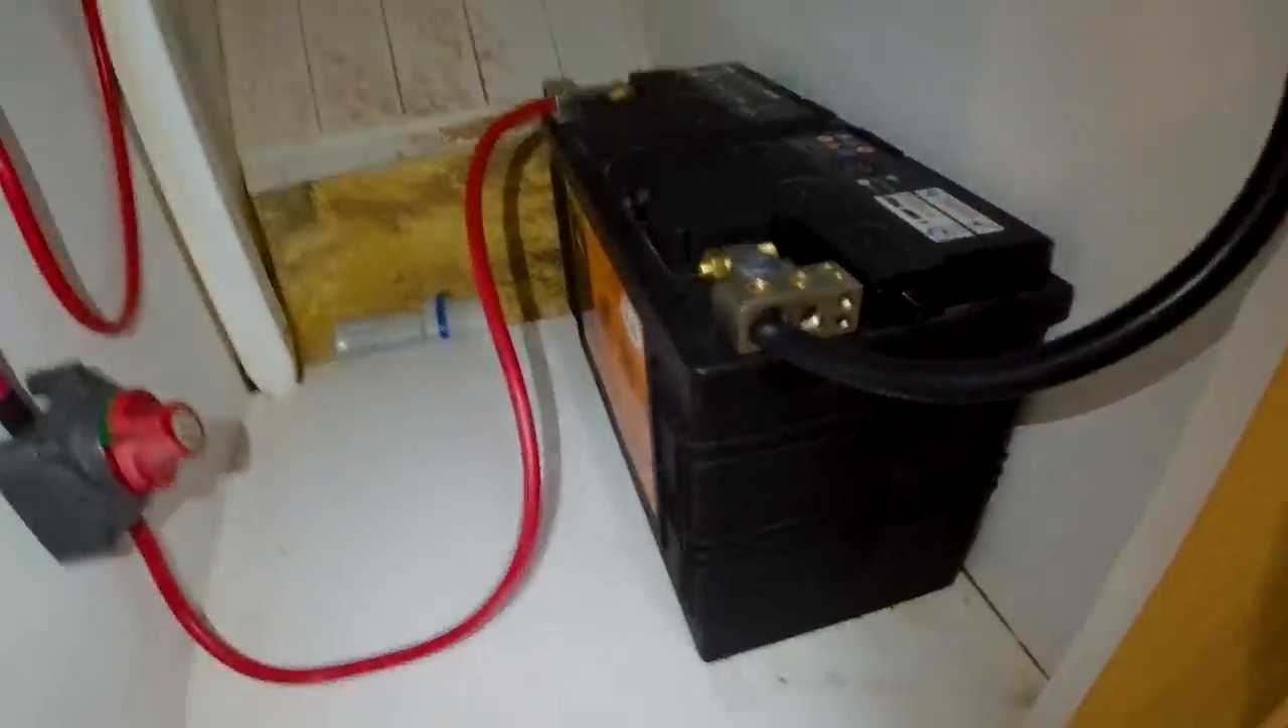Battery is in place and there's no securing.